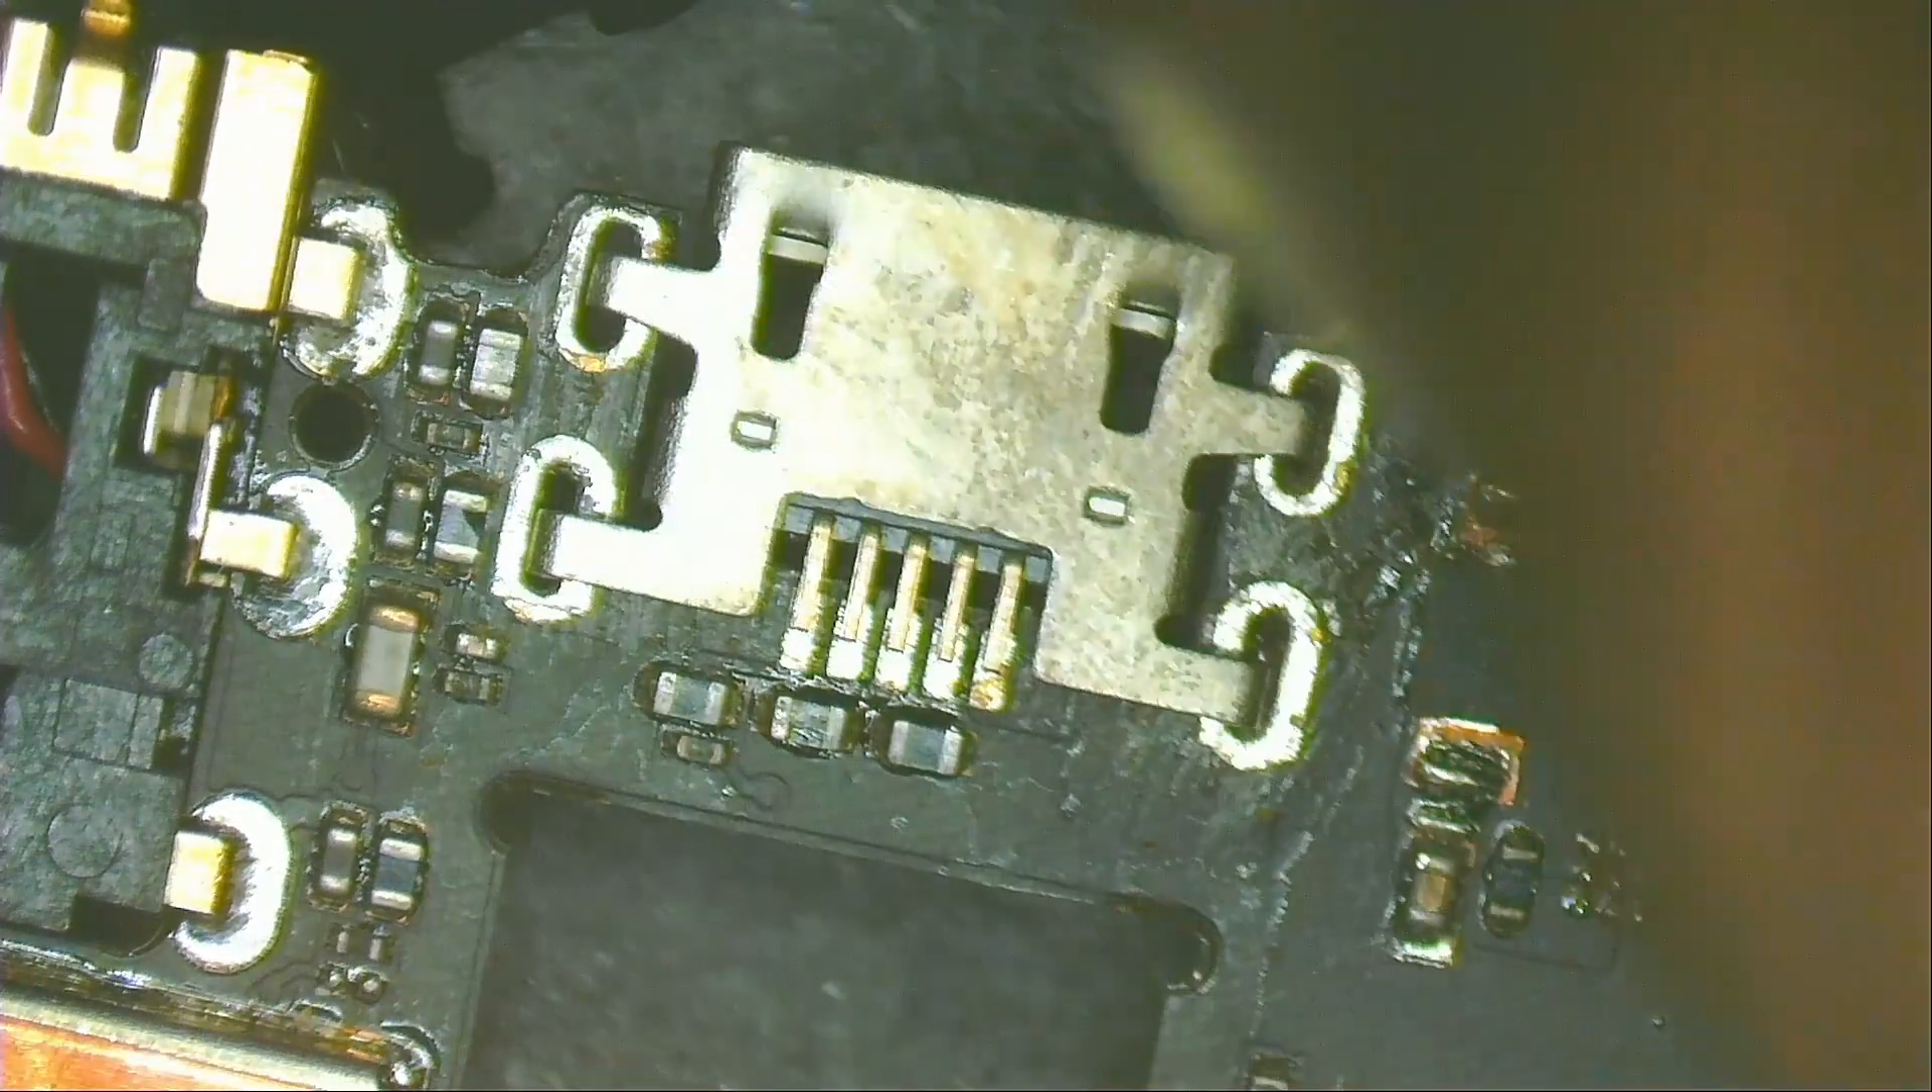Place the new connector. It fits perfectly.